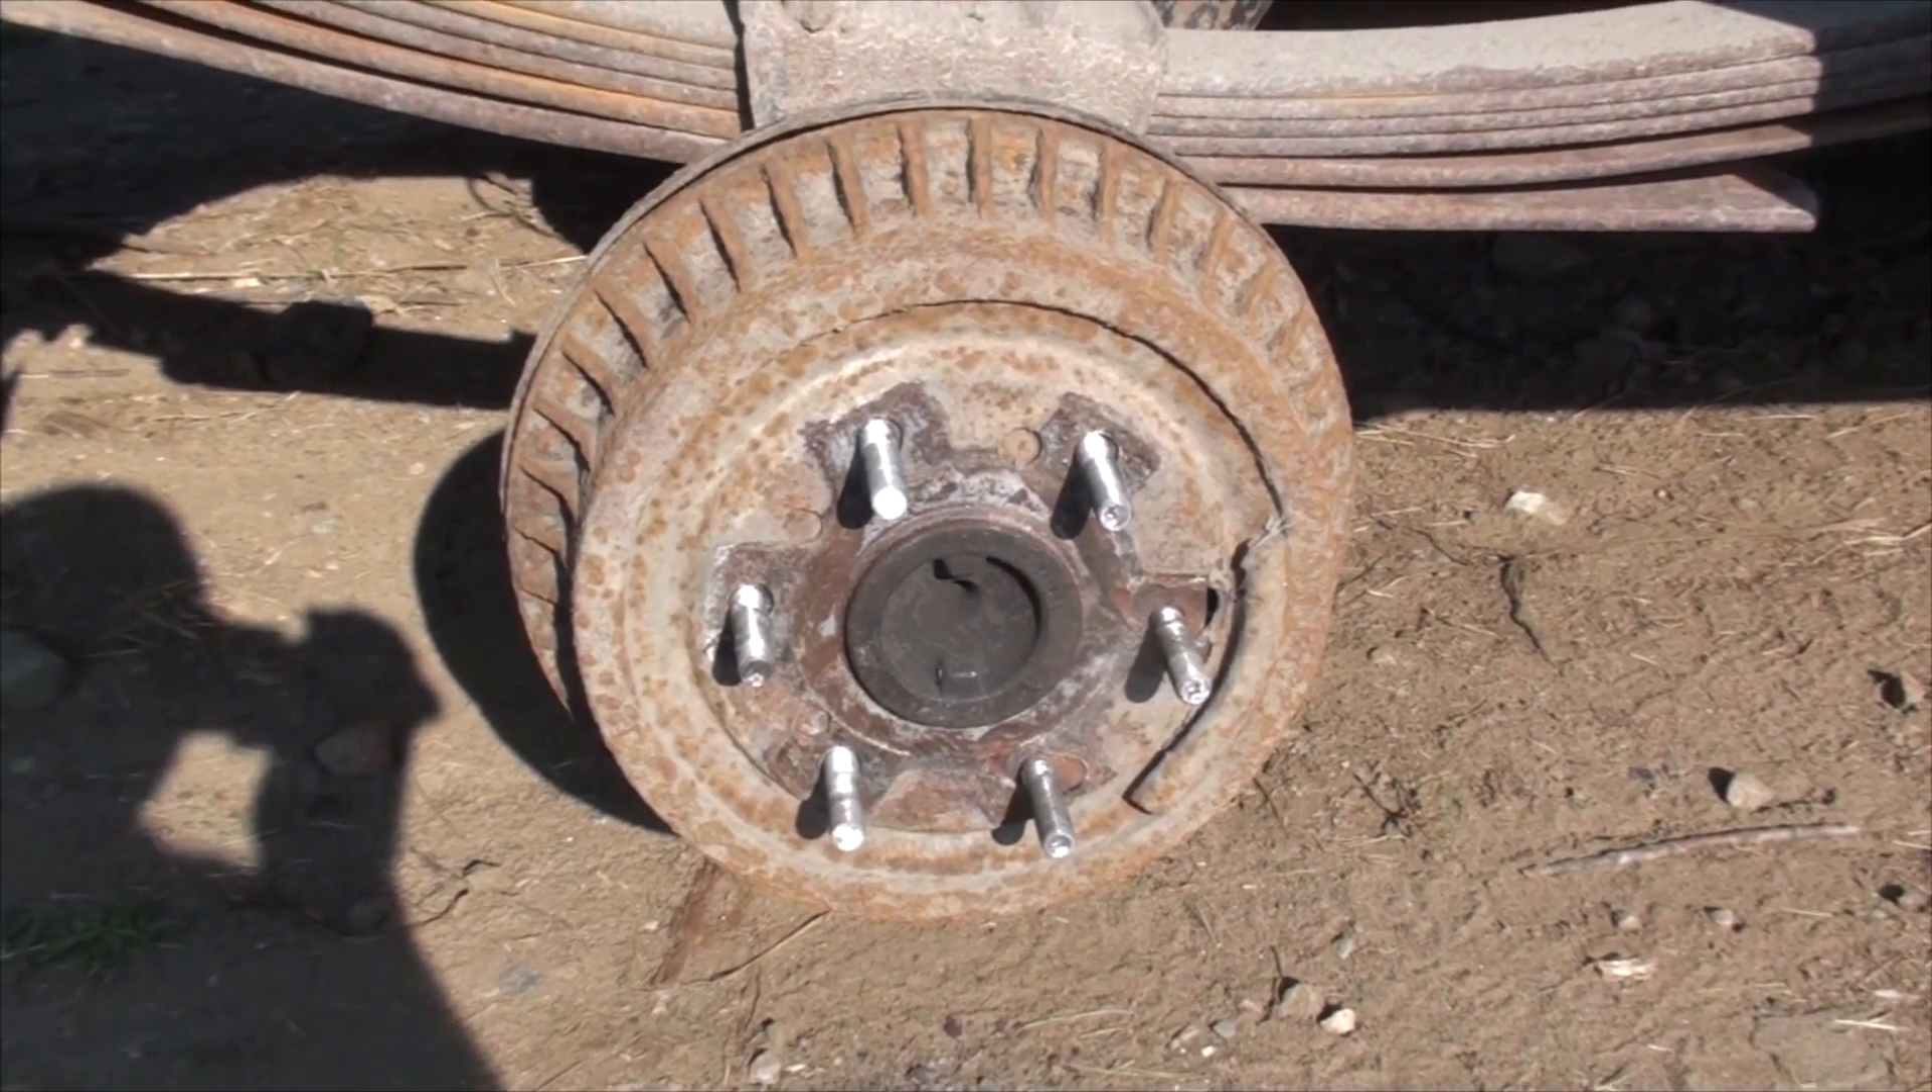I have the wheel off, and now you can see it used to be a 5-bolt pattern. I changed it to 6. I have drum brakes on the back.